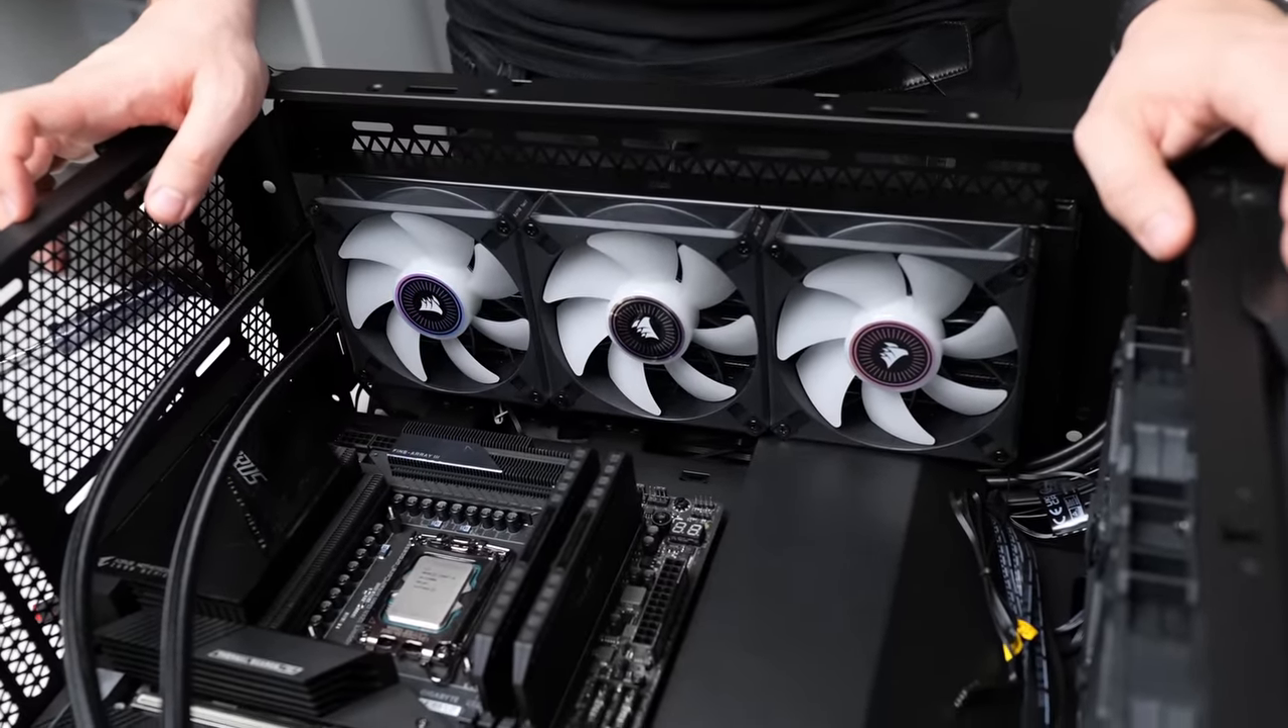Mamy naszą chłodnicę zamocowaną na górze.